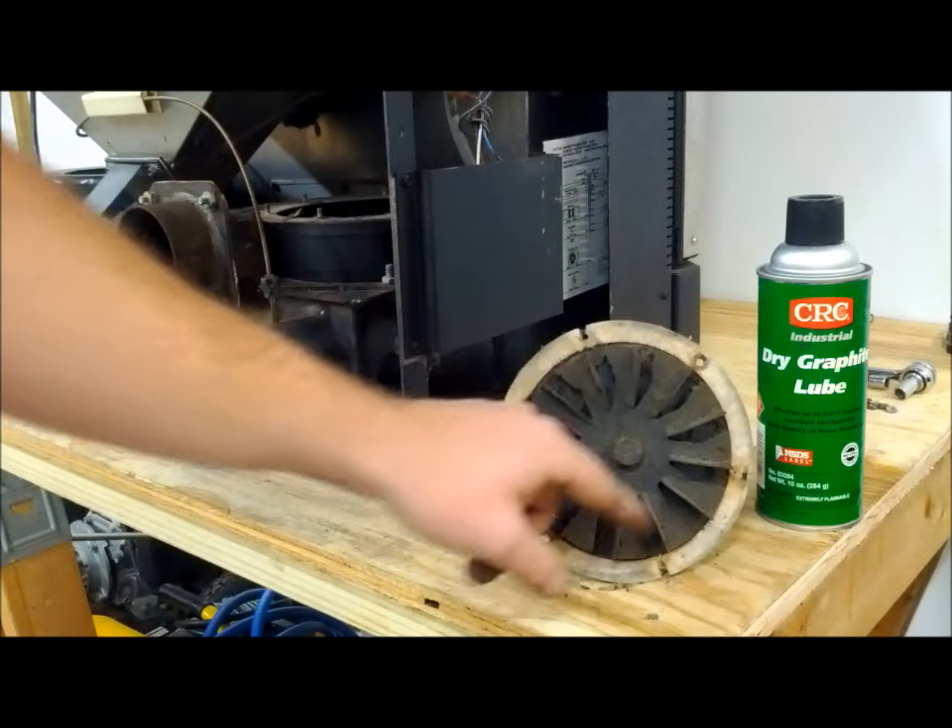All right, so we've got our exhaust fan out and on the bench.